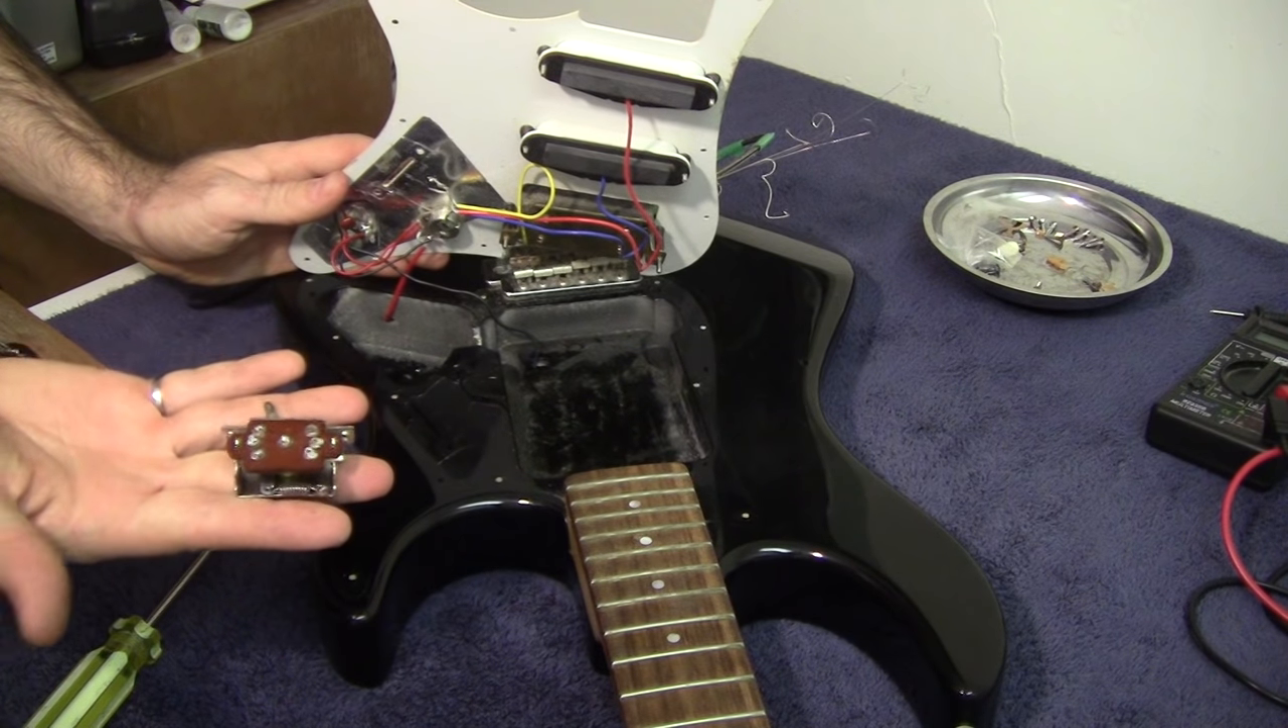And now when I flip this back over the old switch is completely removed from the guitar.